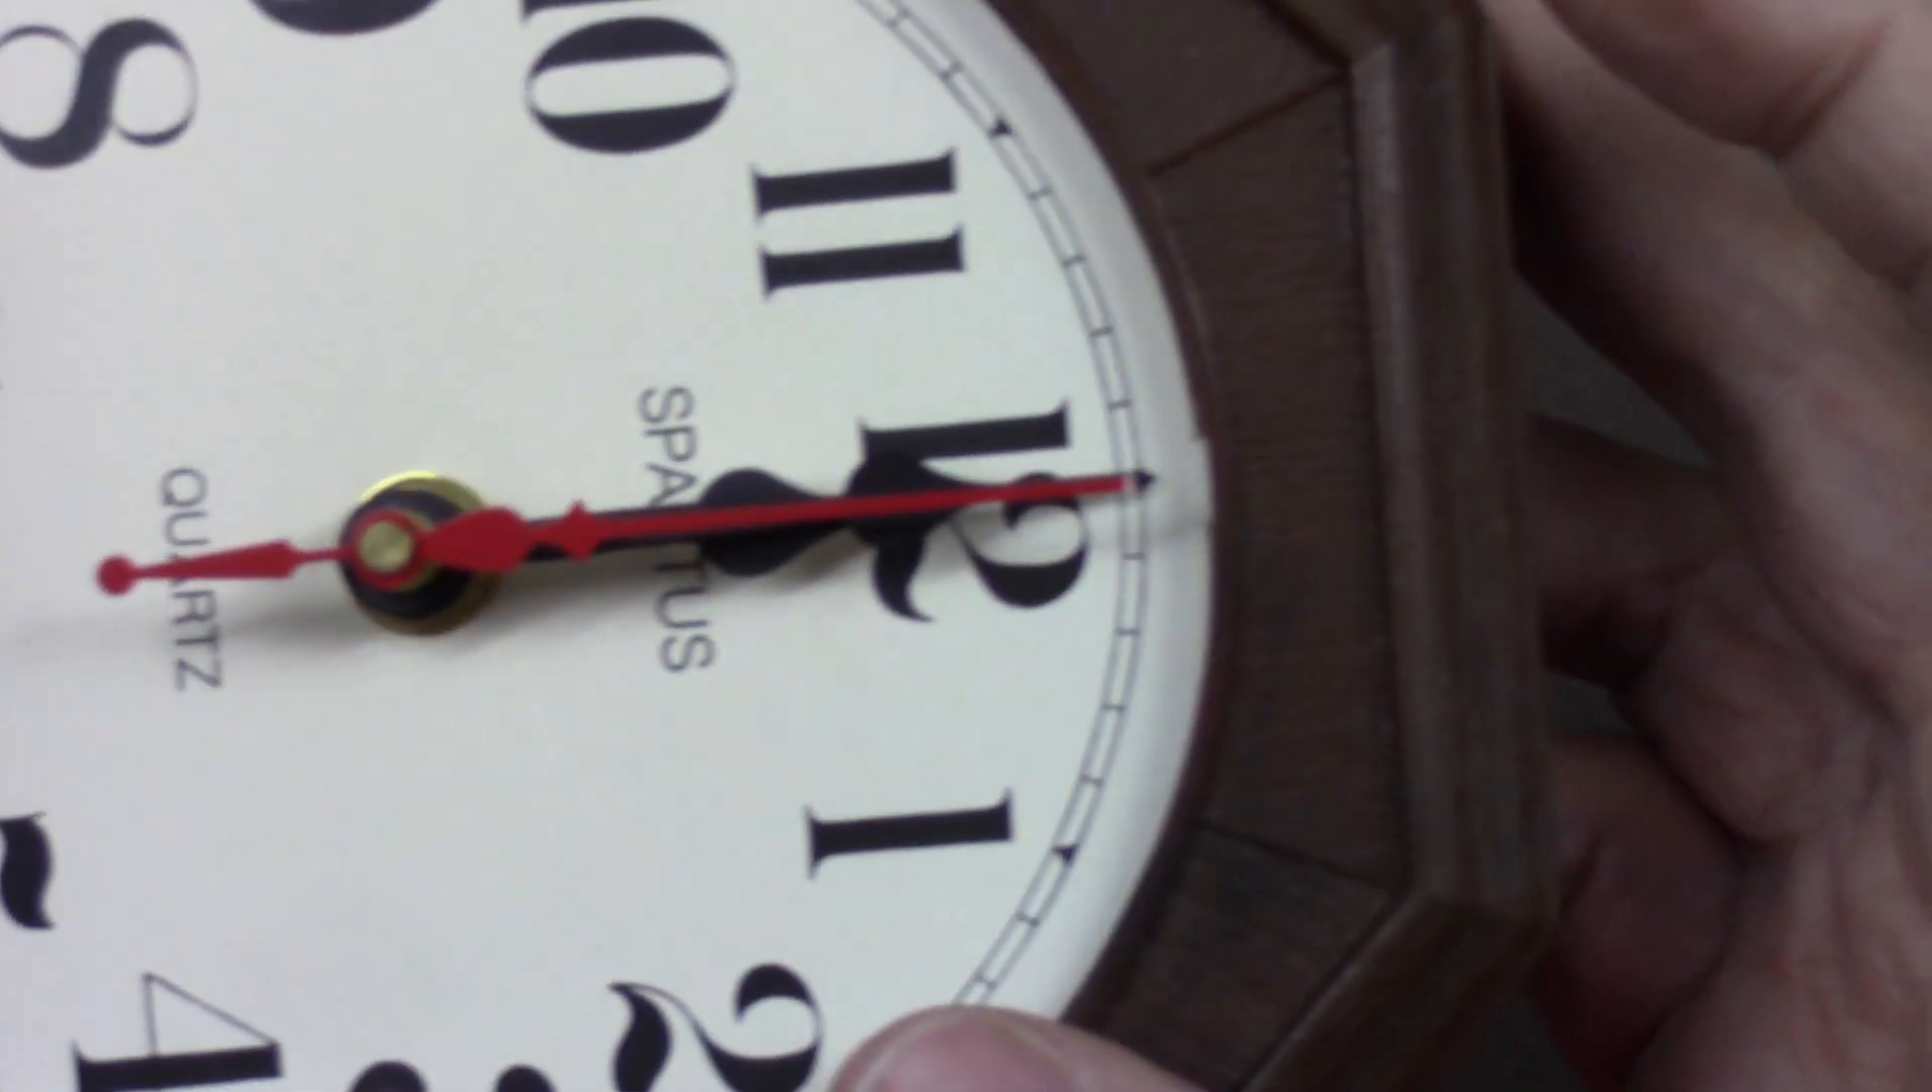Now all three hands are lined up at midnight.